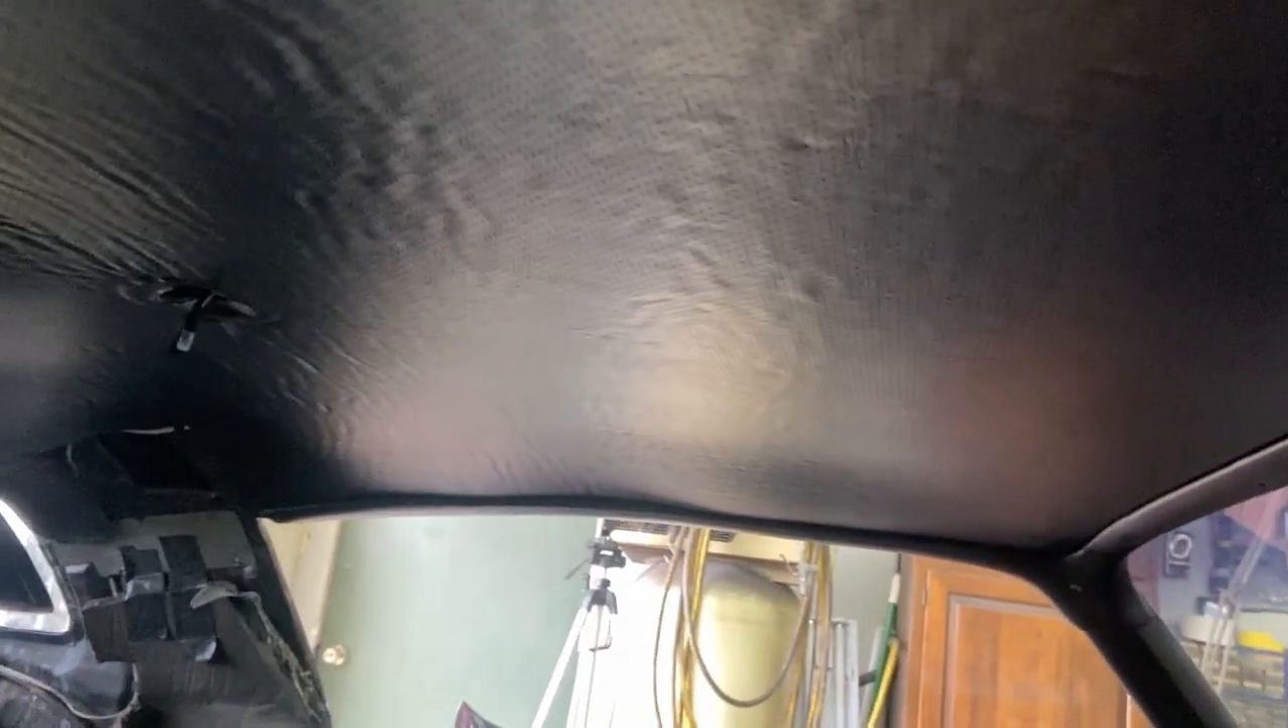We got our headliner in which it is got the plastic backer with the perforated pattern already on it.